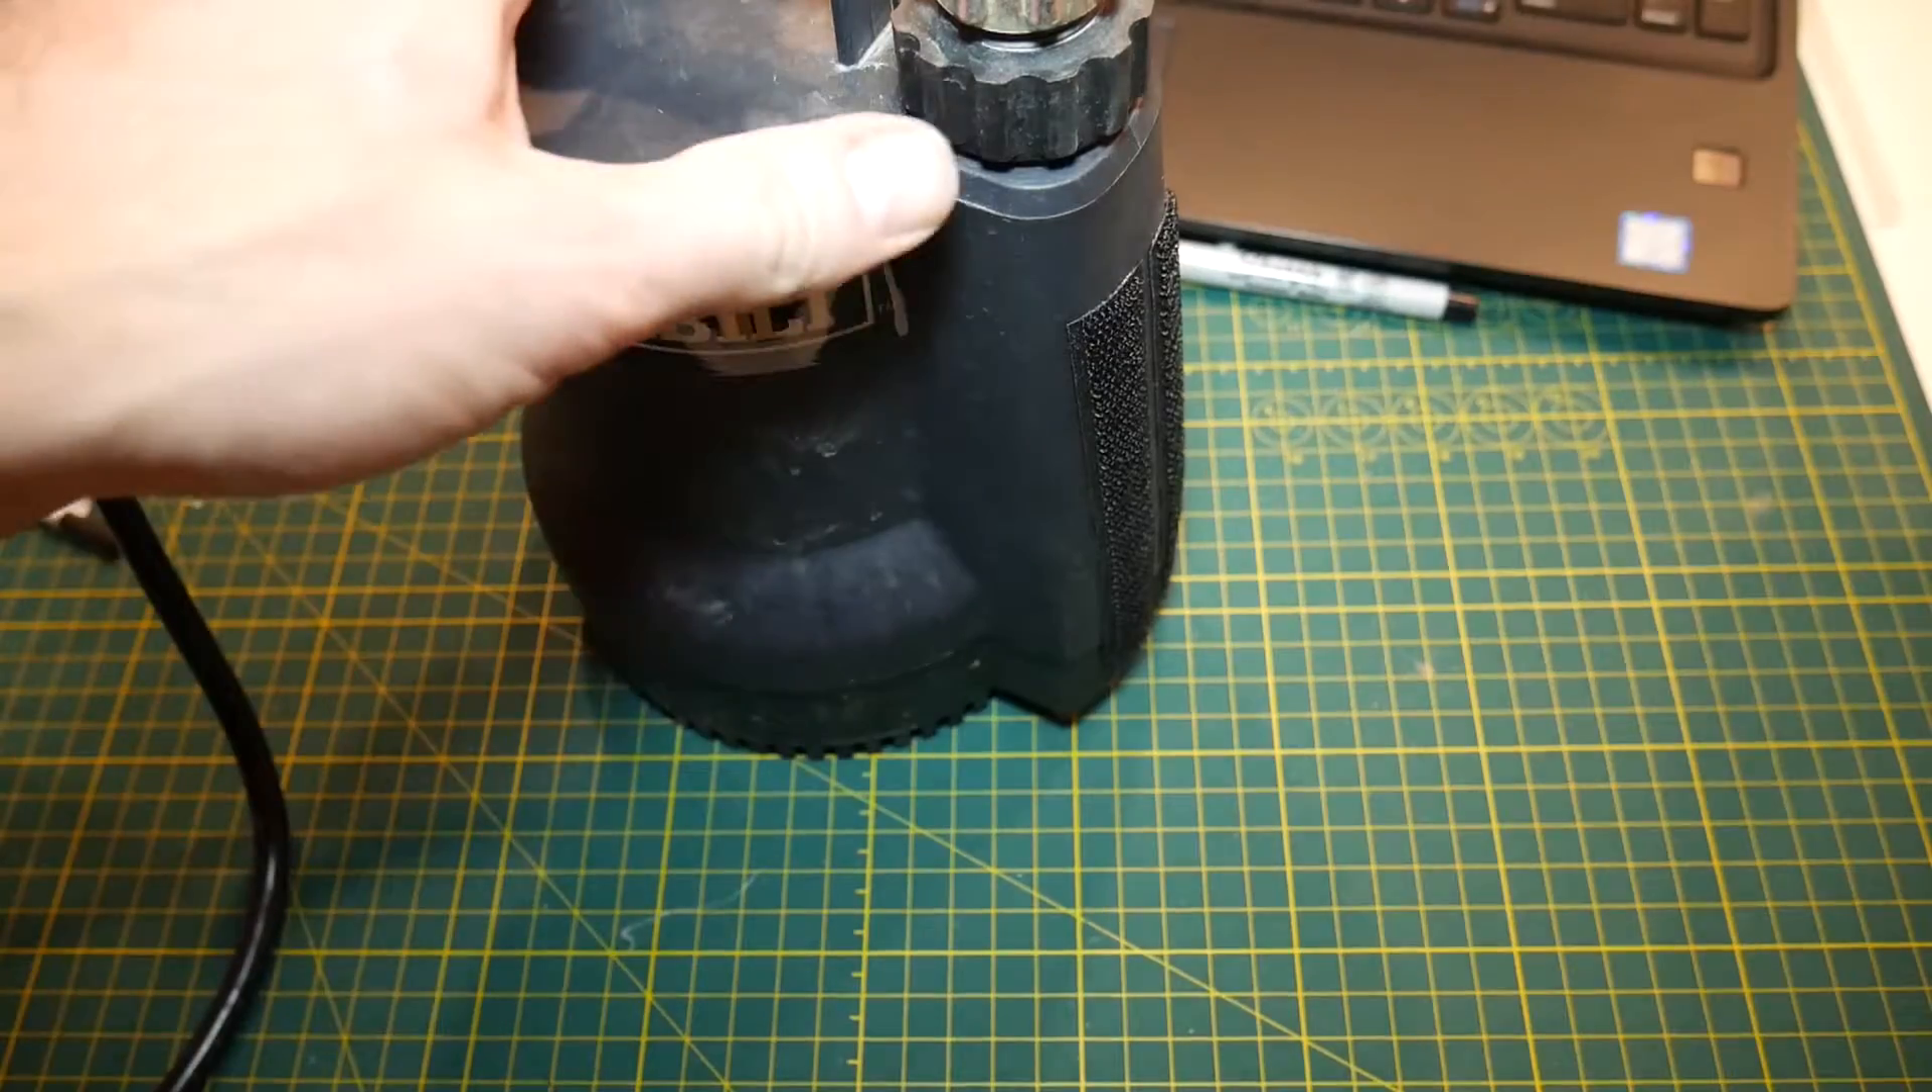And so you can see here that I've applied the other half of the Velcro onto the side of this pump.